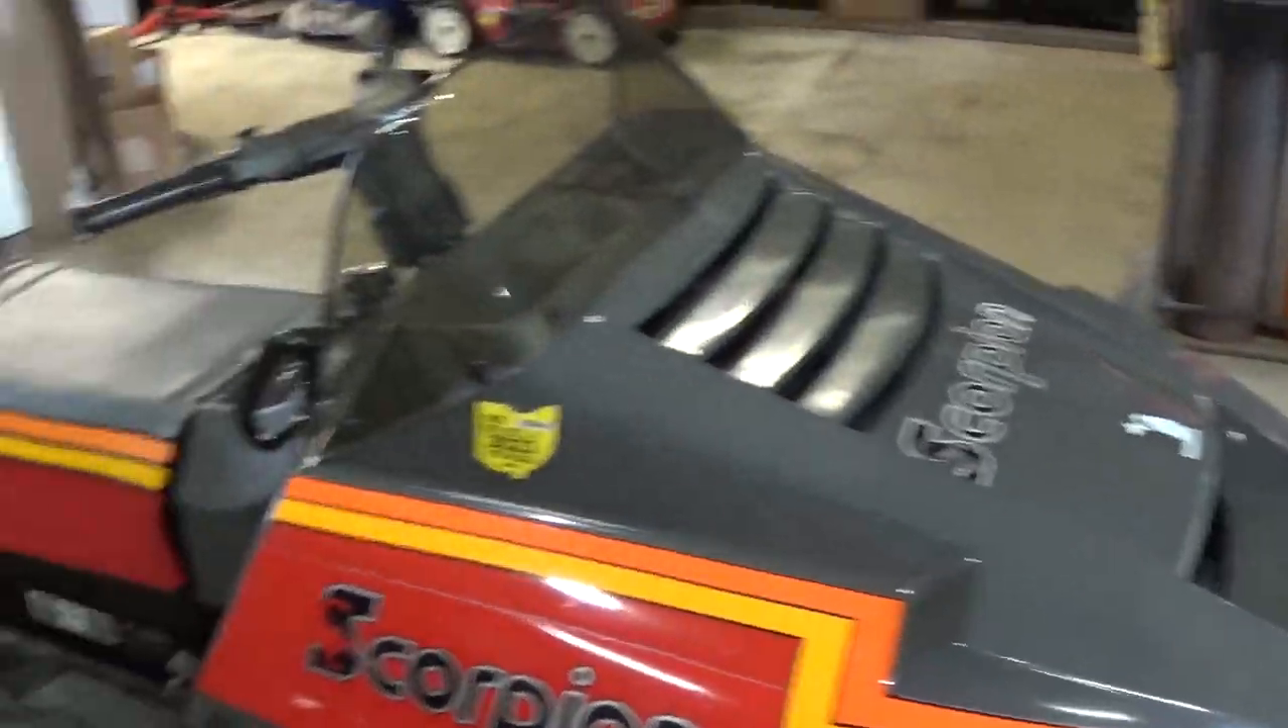But, uh, anyway, I've got the hood back on and everything is hokey dokey.